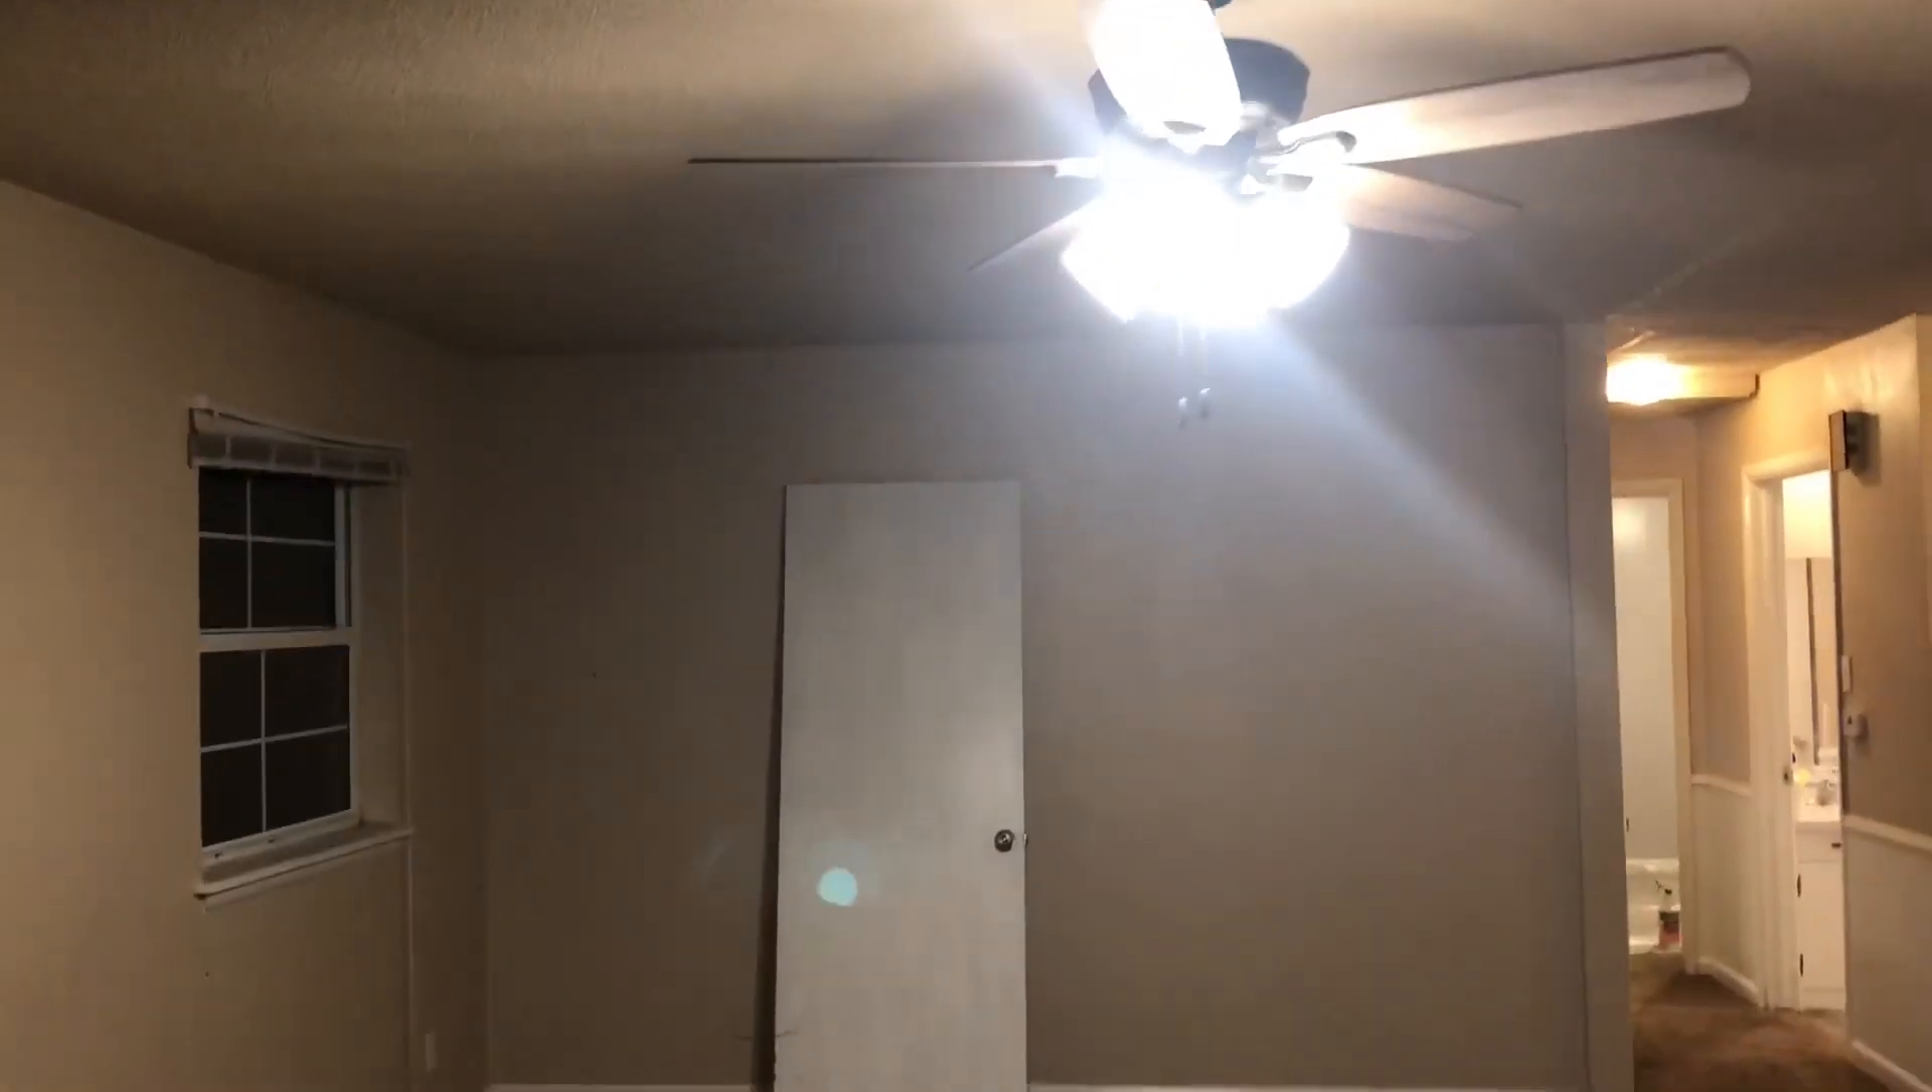New ceiling fan installed here where they tore the lights off the old one.